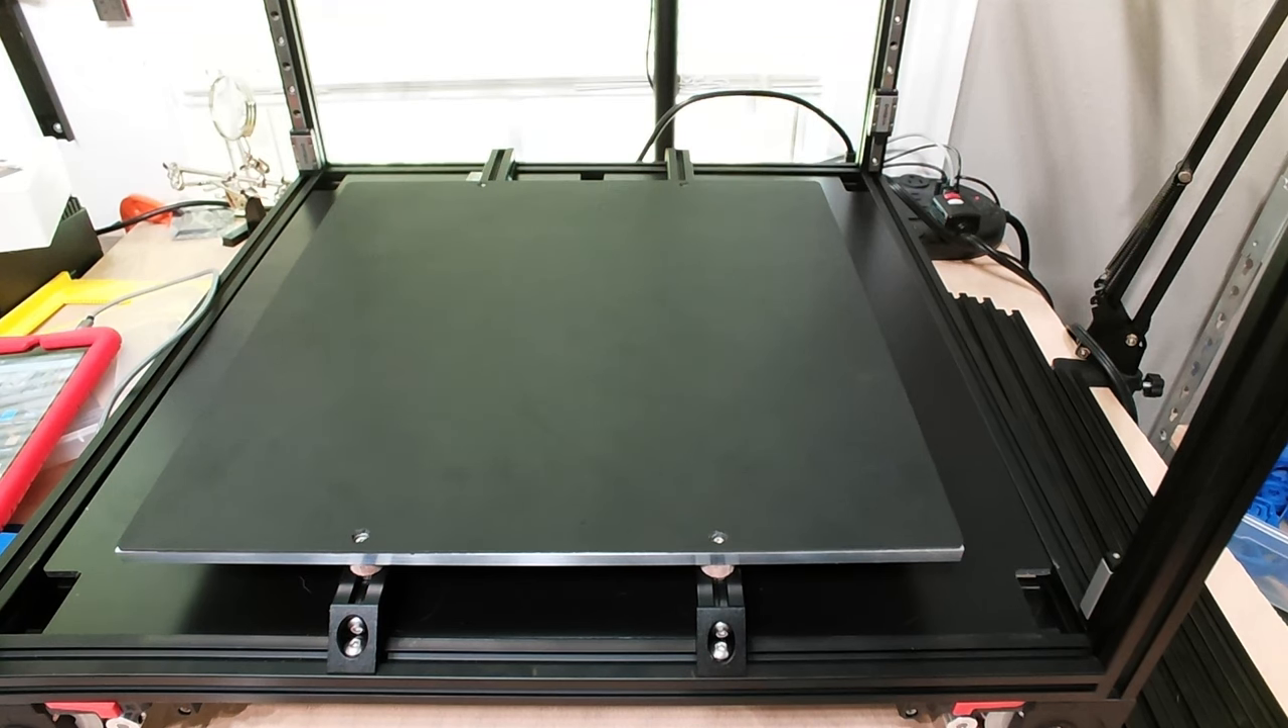So, with our measurements done and the bed screwed in place, that step's actually complete.